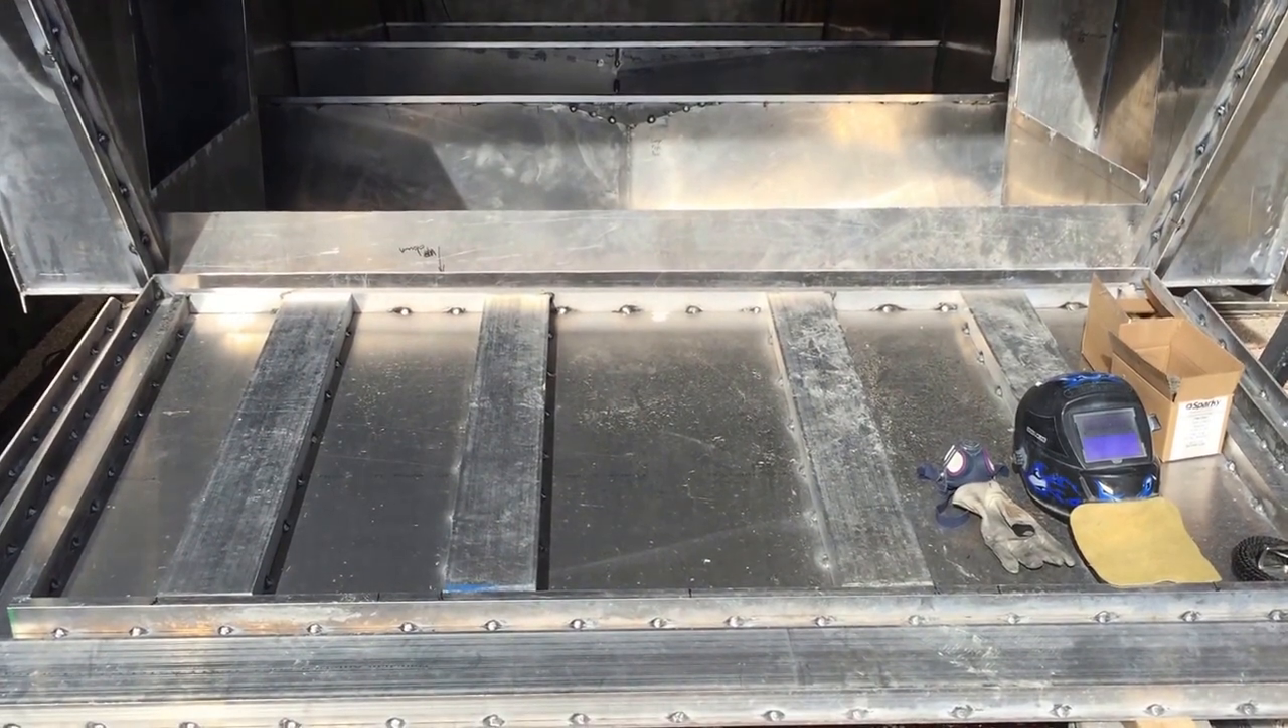I was able to finish the bottom of the boat finally with the I beams the way I wanted to.